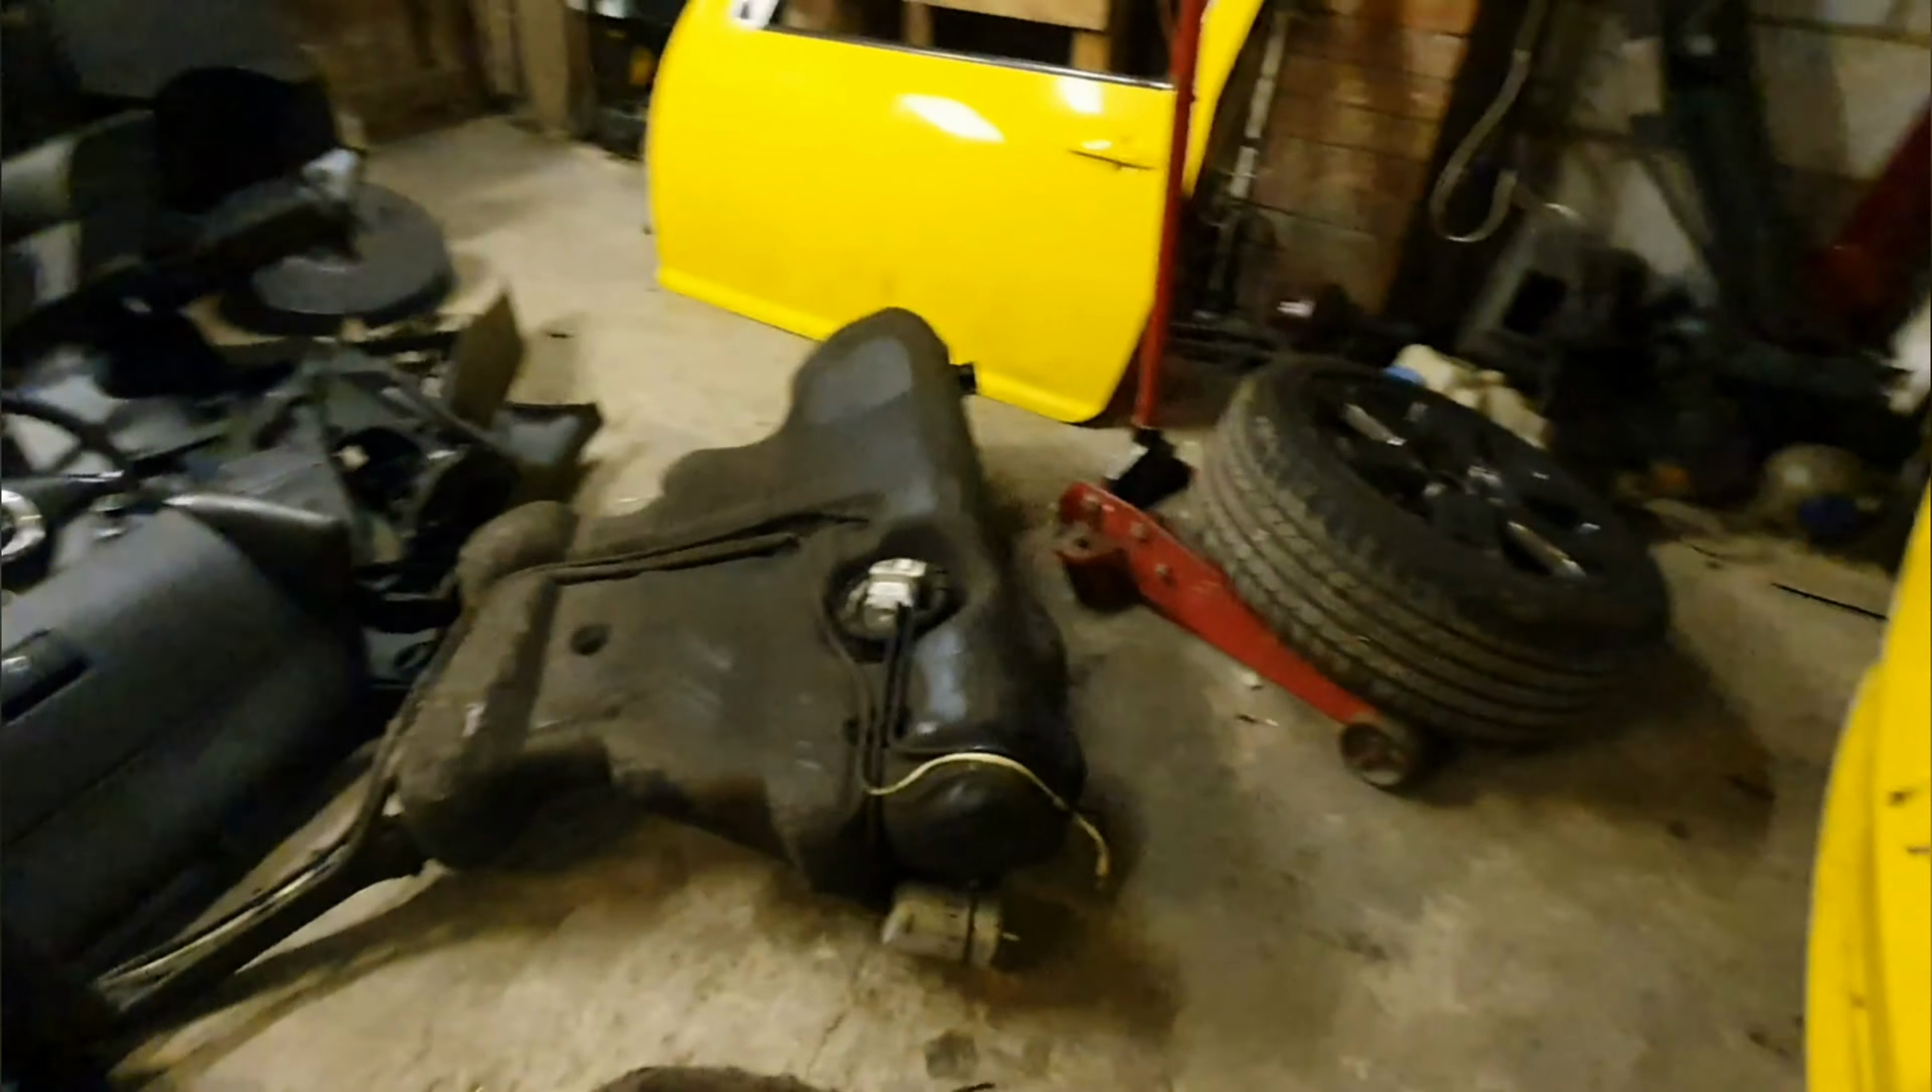We have removed the fuel tank there.